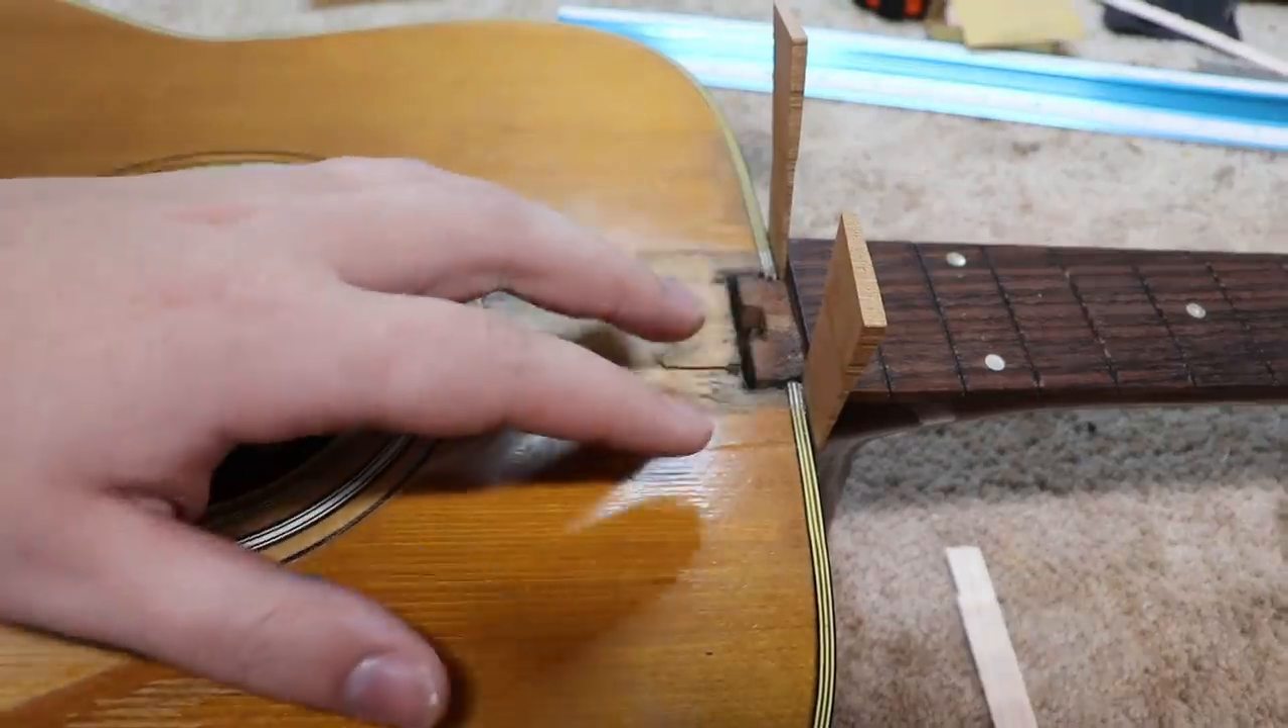So here's where we're at. I've got the wedges in here and the angle is pretty close to right.